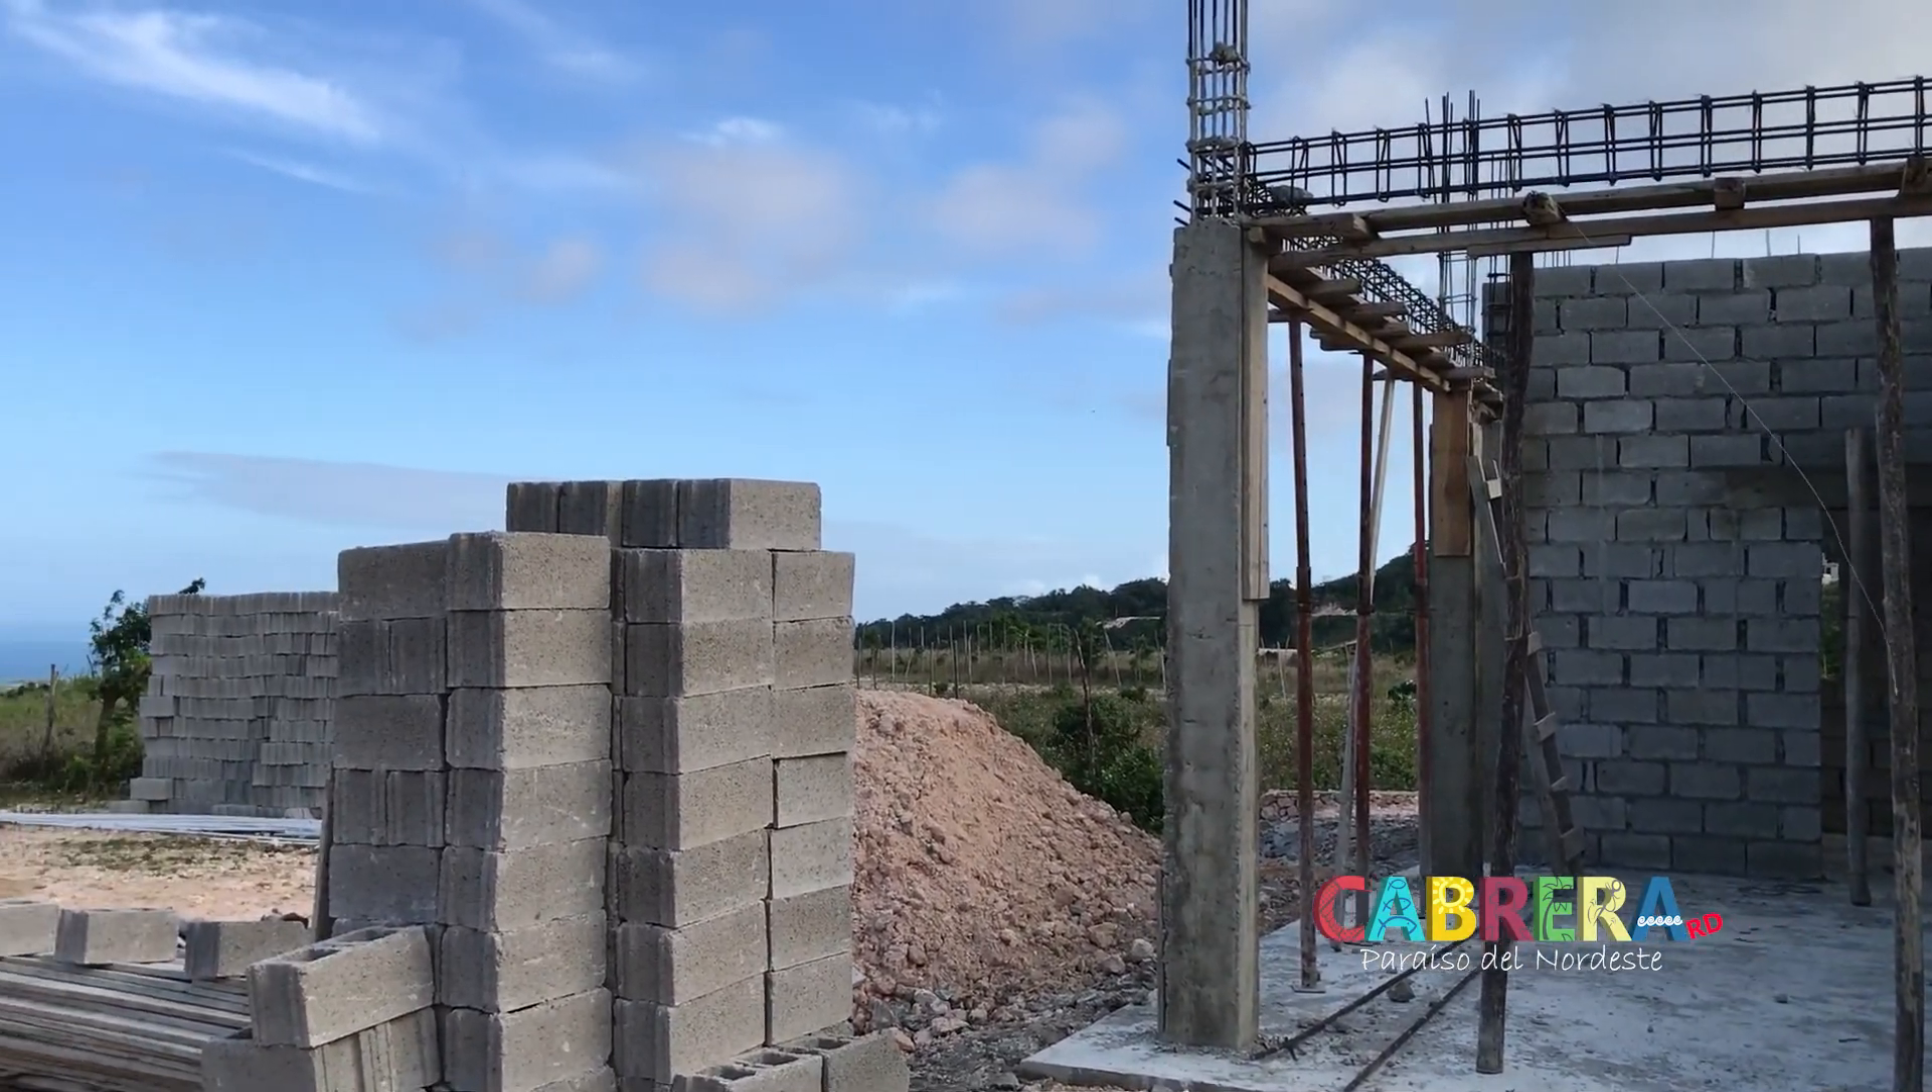Okay these are the braces and columns for the carport it's really starting to take shape.